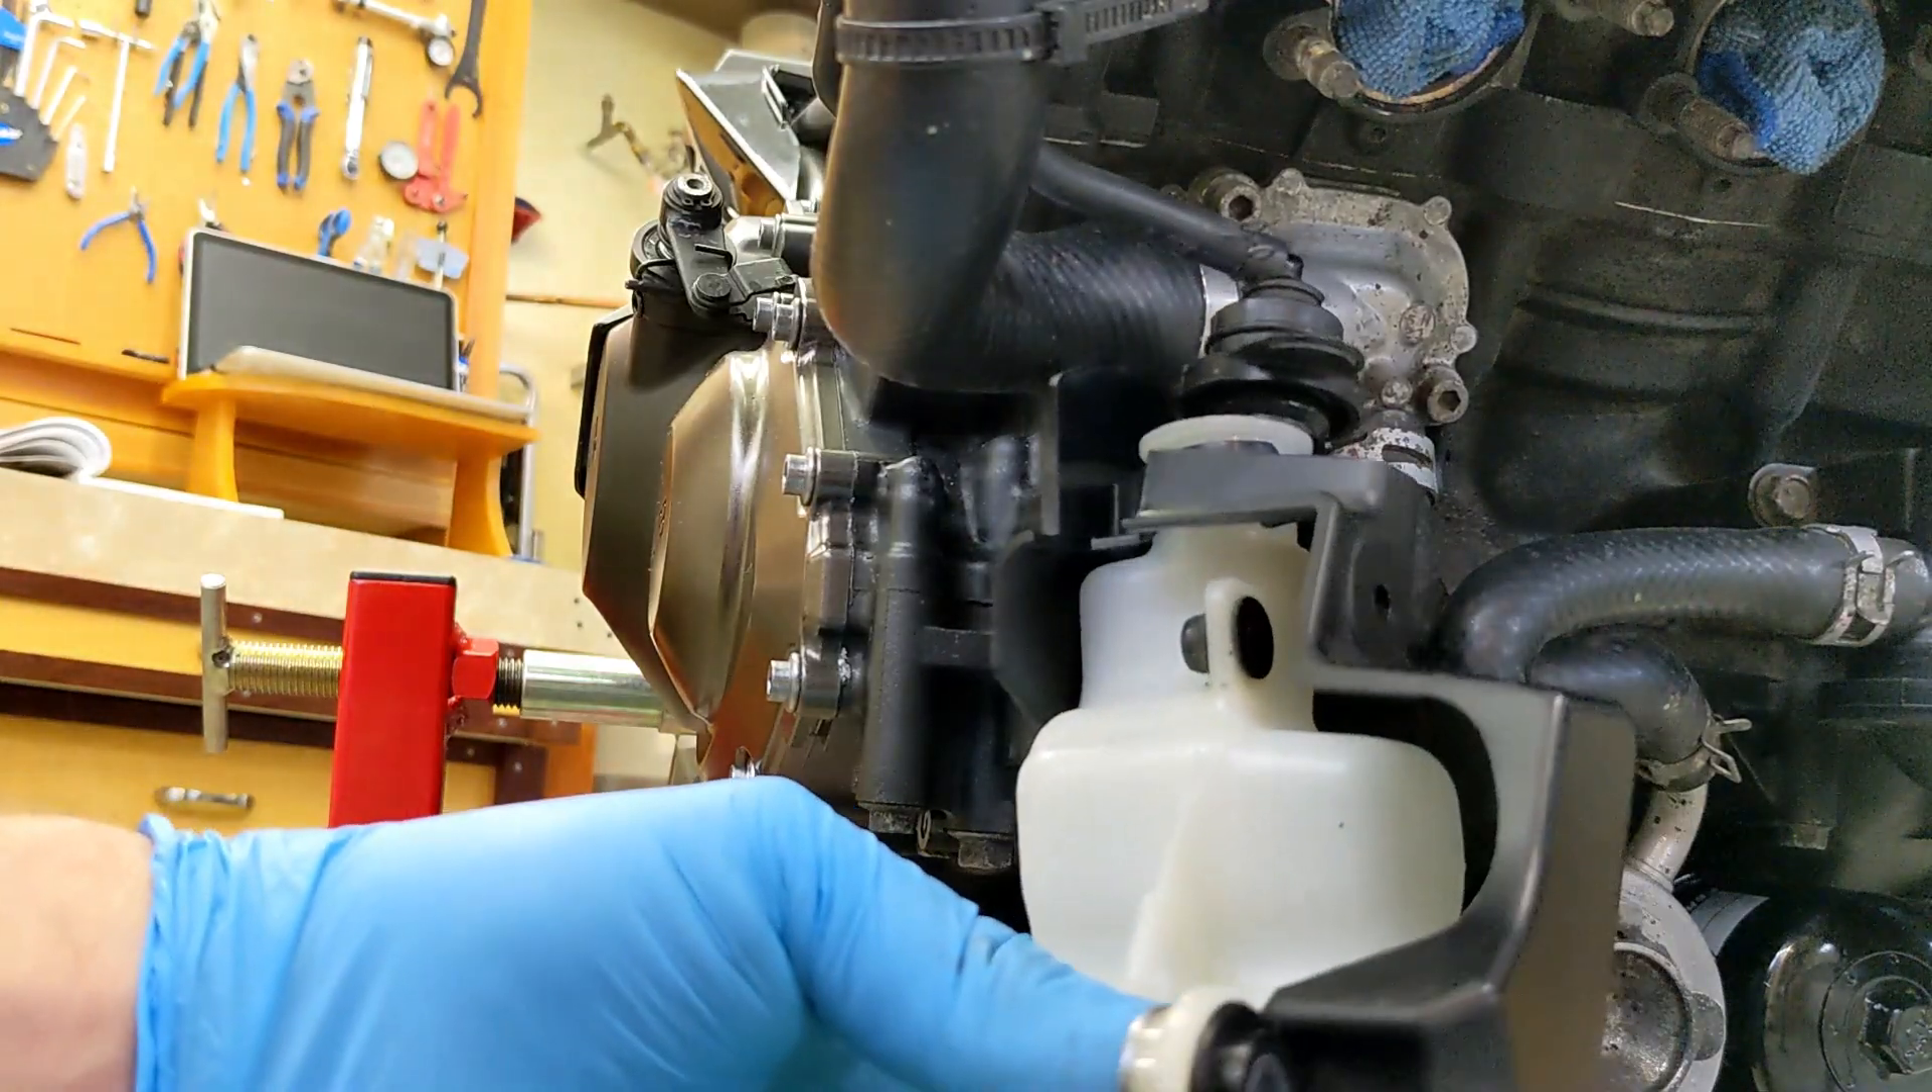I've got the bottle inside the black shroud now.